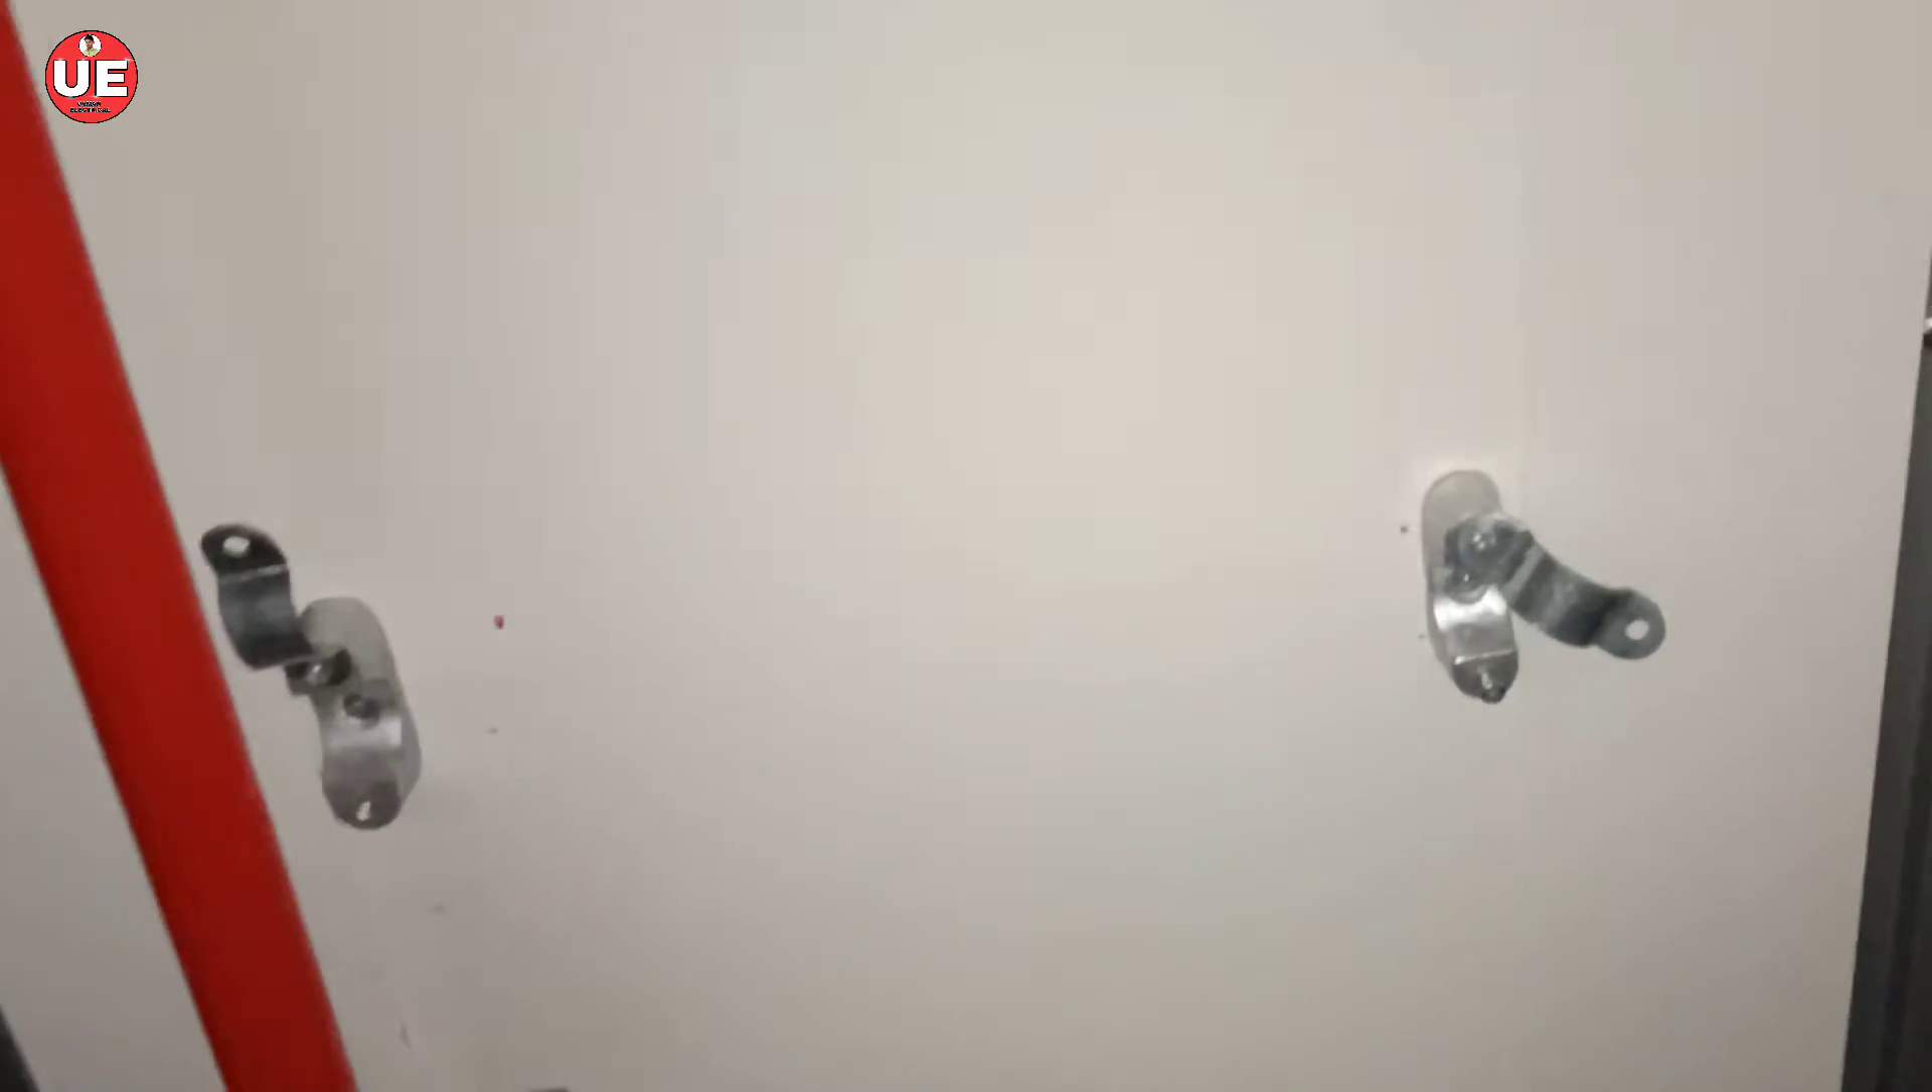इस तरह से सैडल लगा के रेडी कर दिया यह दो सैडल लग गिया है।